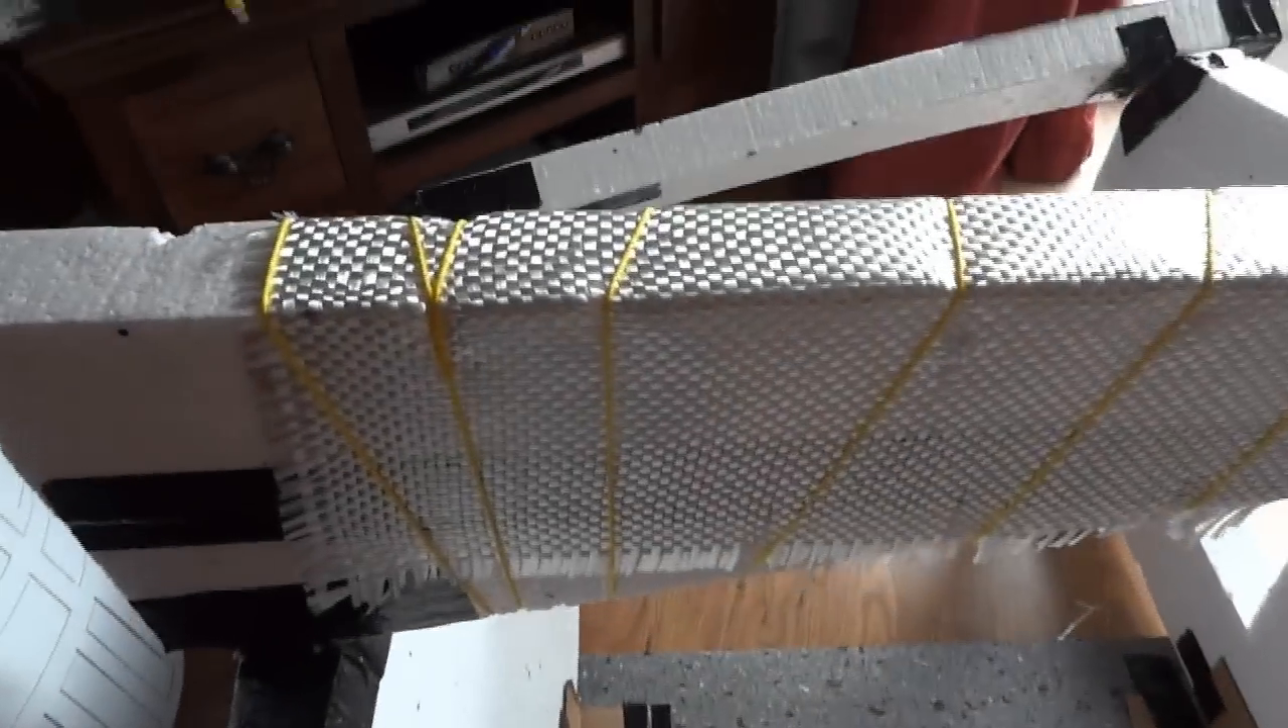So there's the first piece that I've tied on.